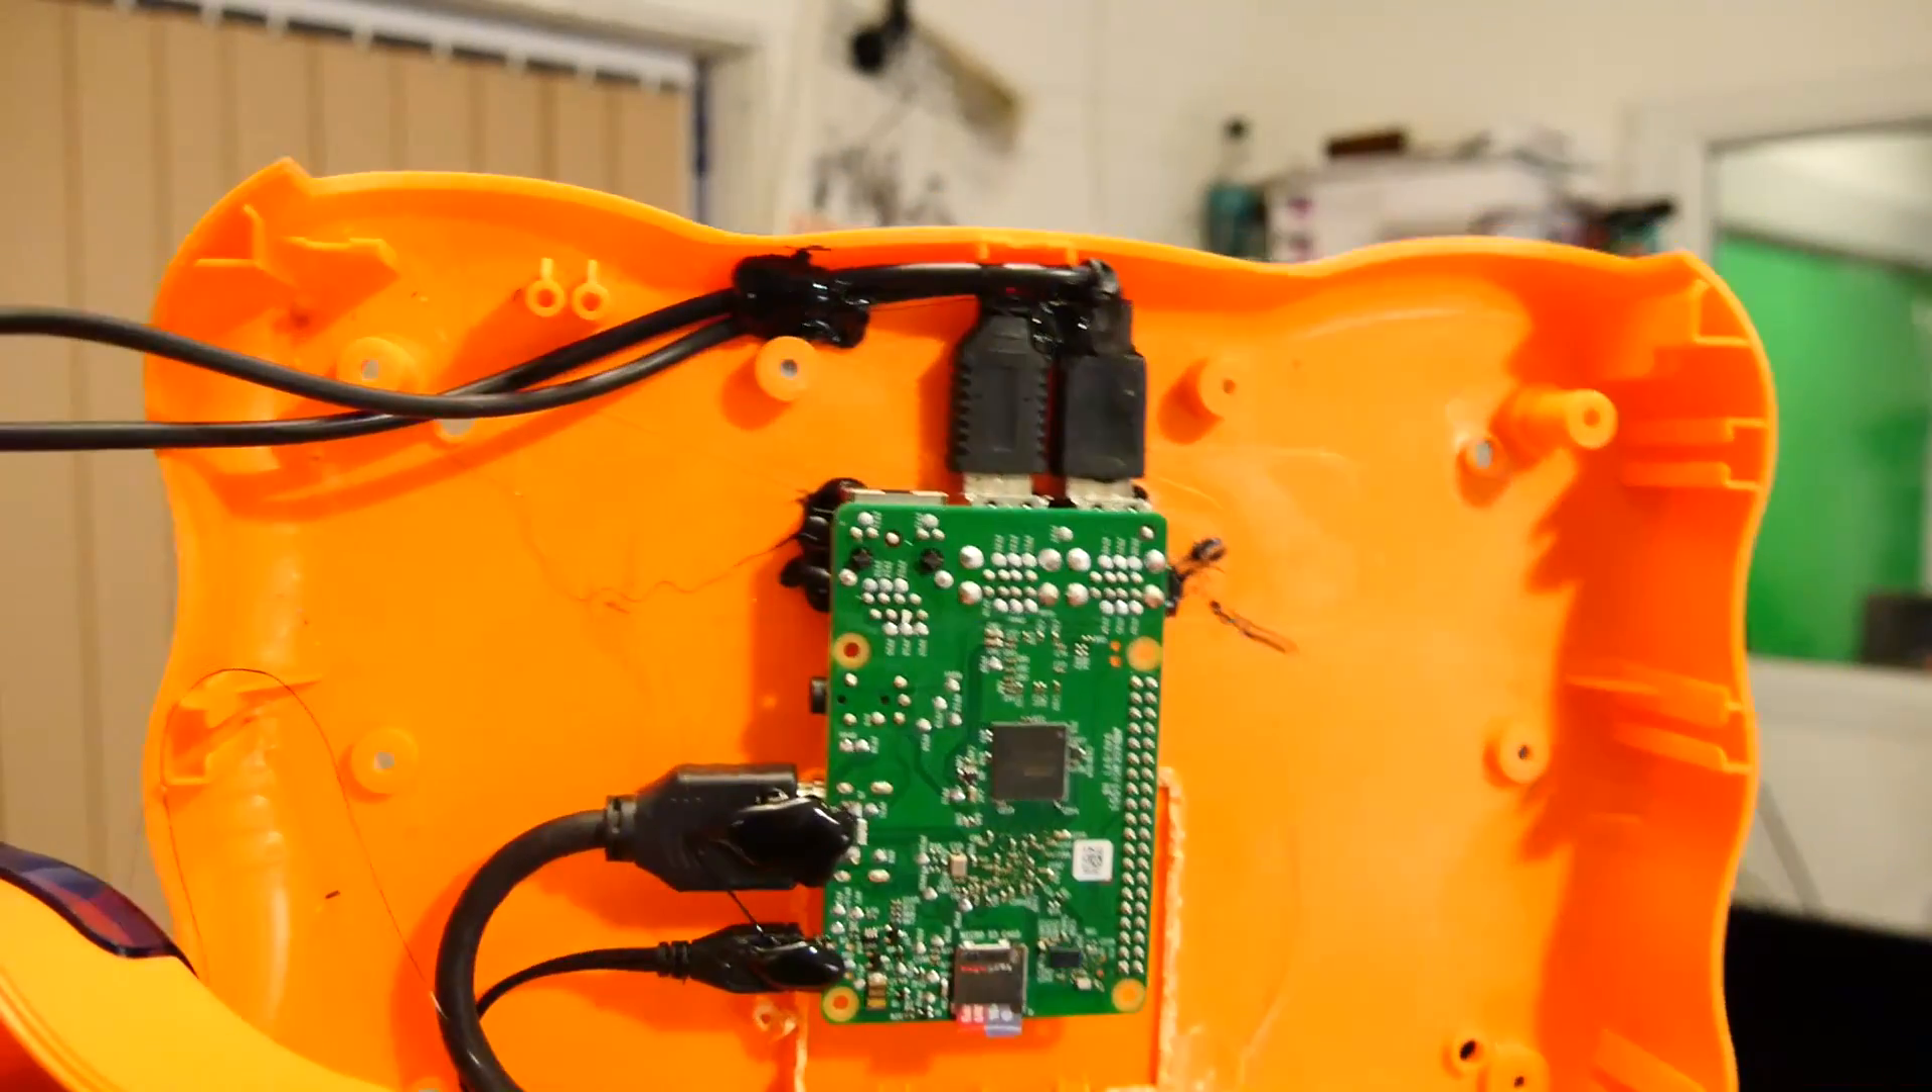Finally the Raspberry Pi is mounted, and you can see now at the top of the screen two new USB ports that have been kind of hot glued in to some degree.